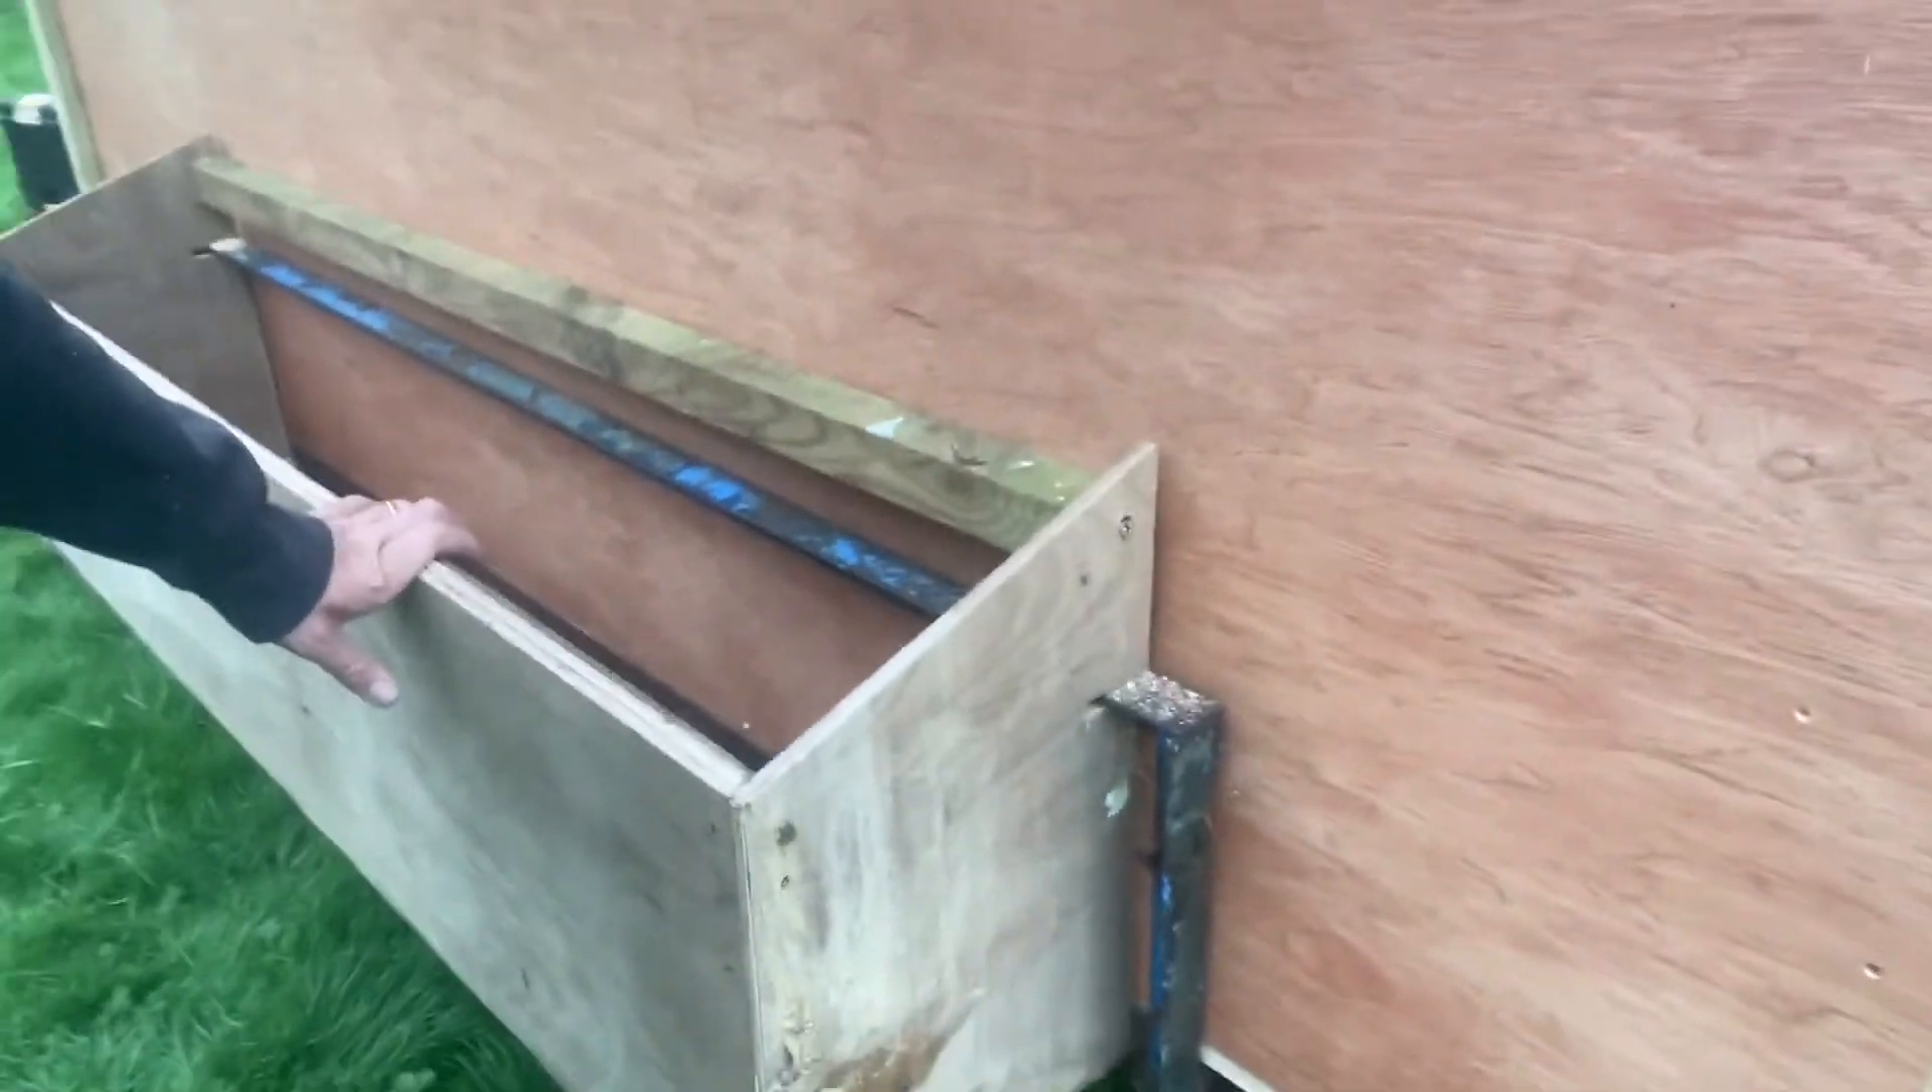That's the uh detachable nesting box done you can see that that's not going anywhere.